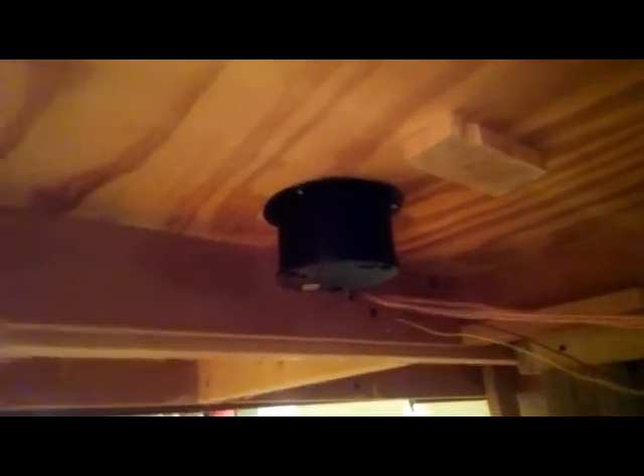Alright so I have the puck attached up underneath the training table.